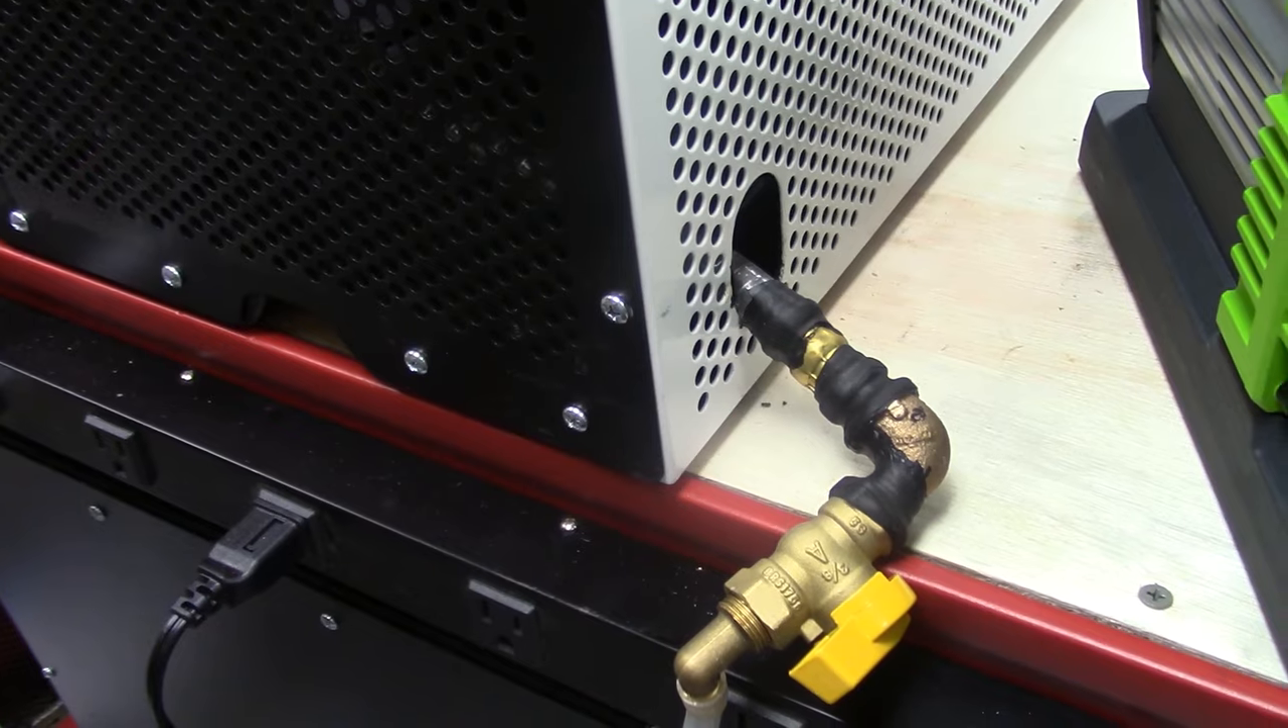You can see the liquid tape and that stretchy tape is put around here.